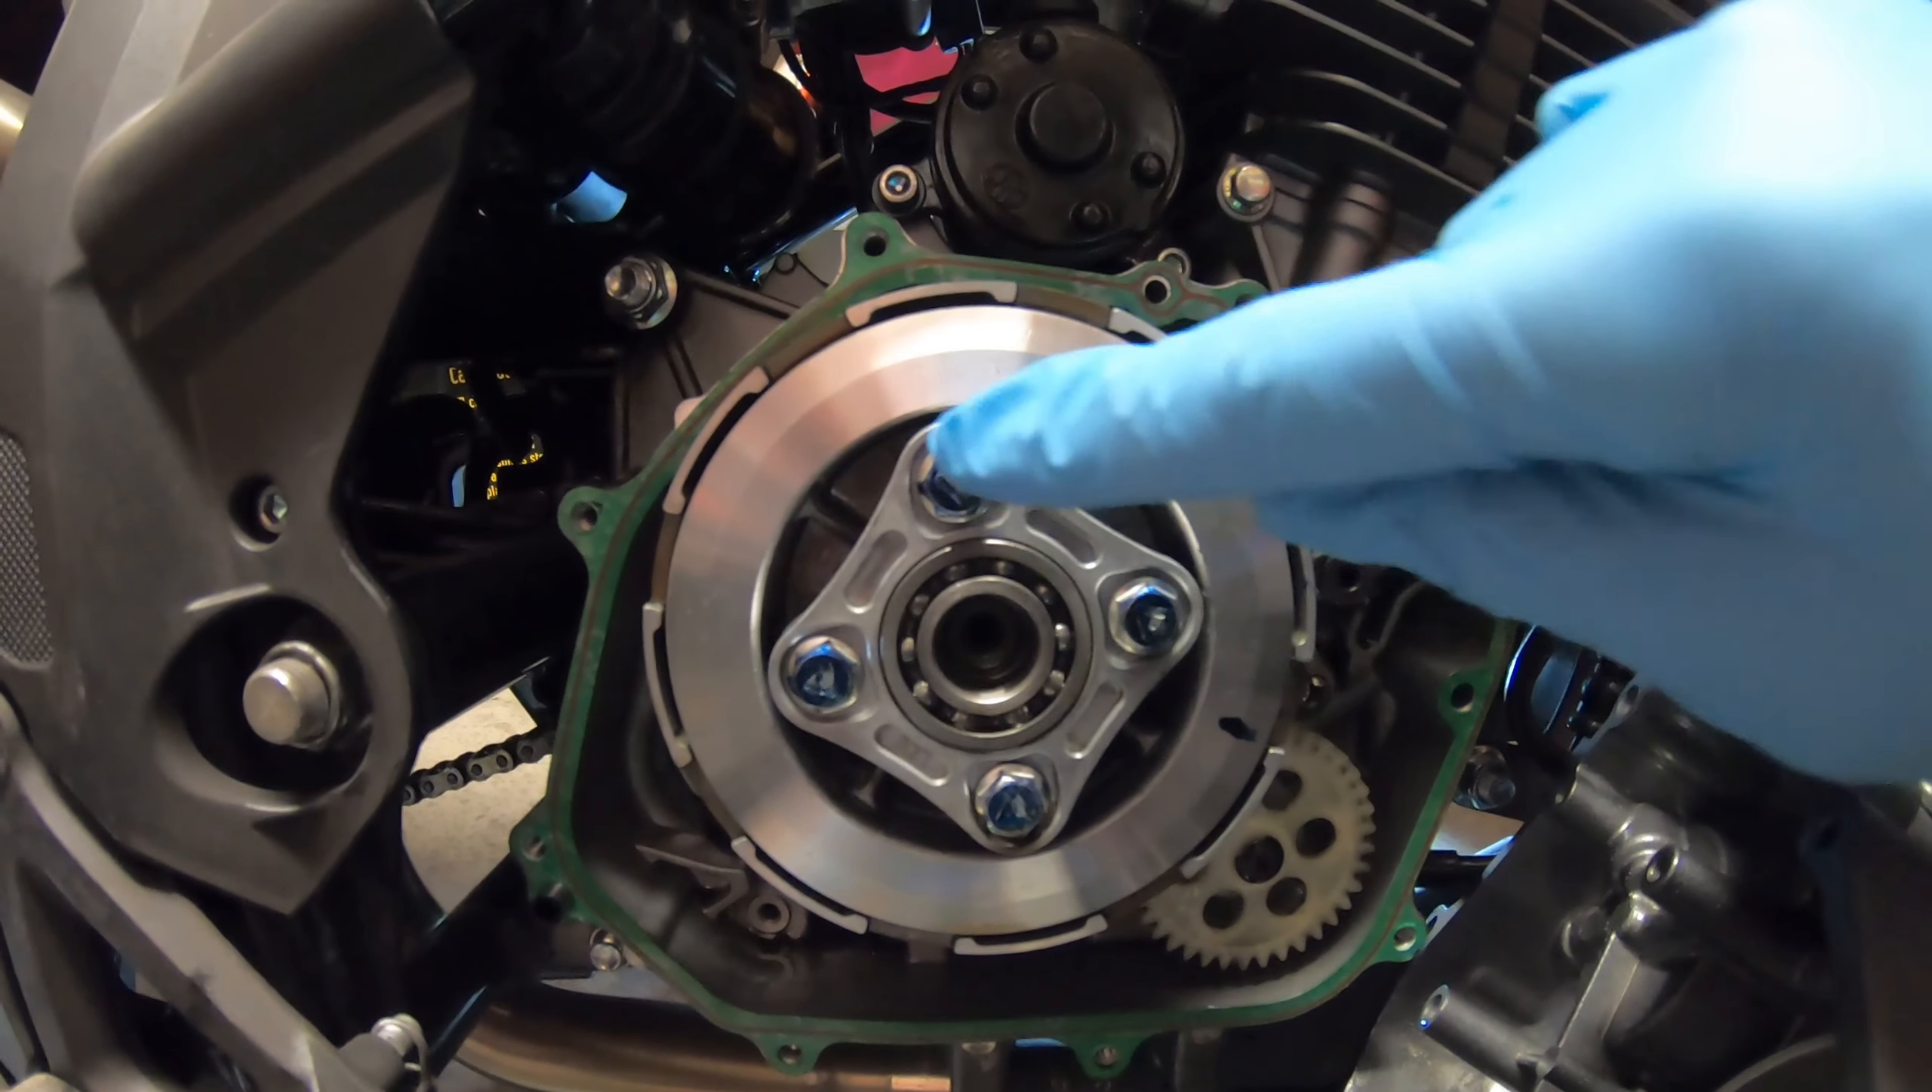All right, so here's what we're working with, now that we've got the clutch cover up and out of the way.